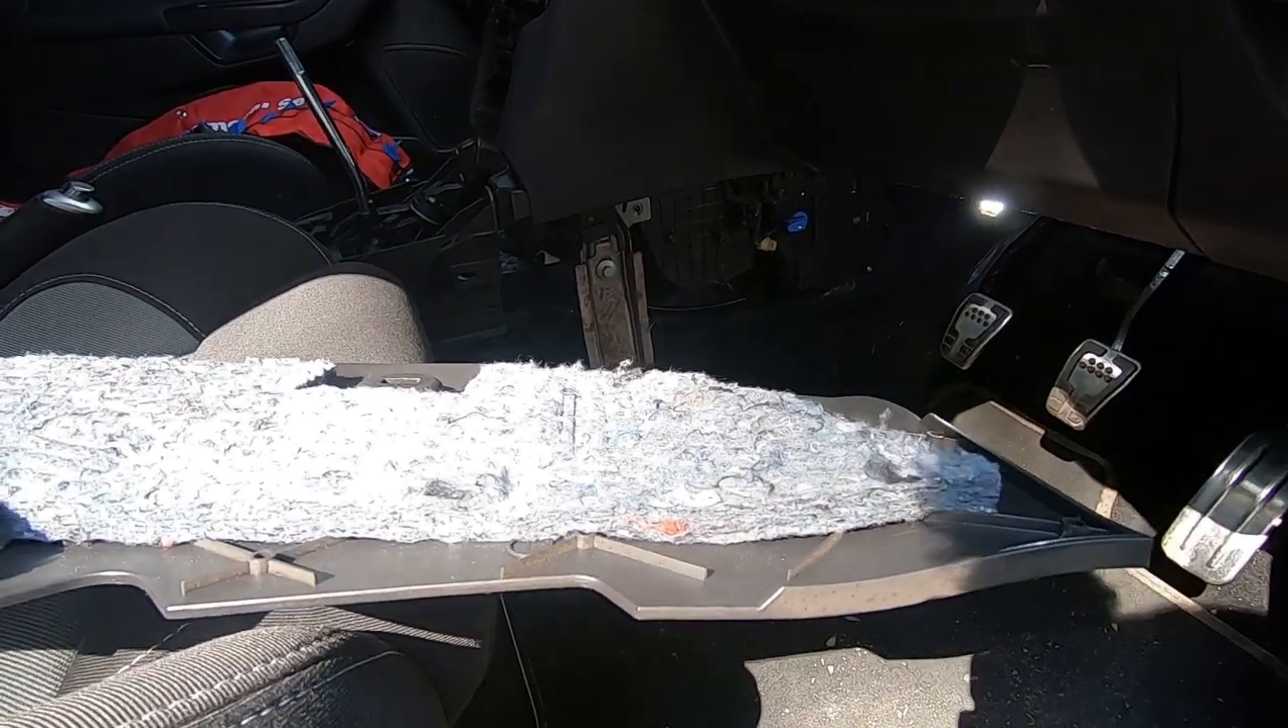This is the panel we just removed.